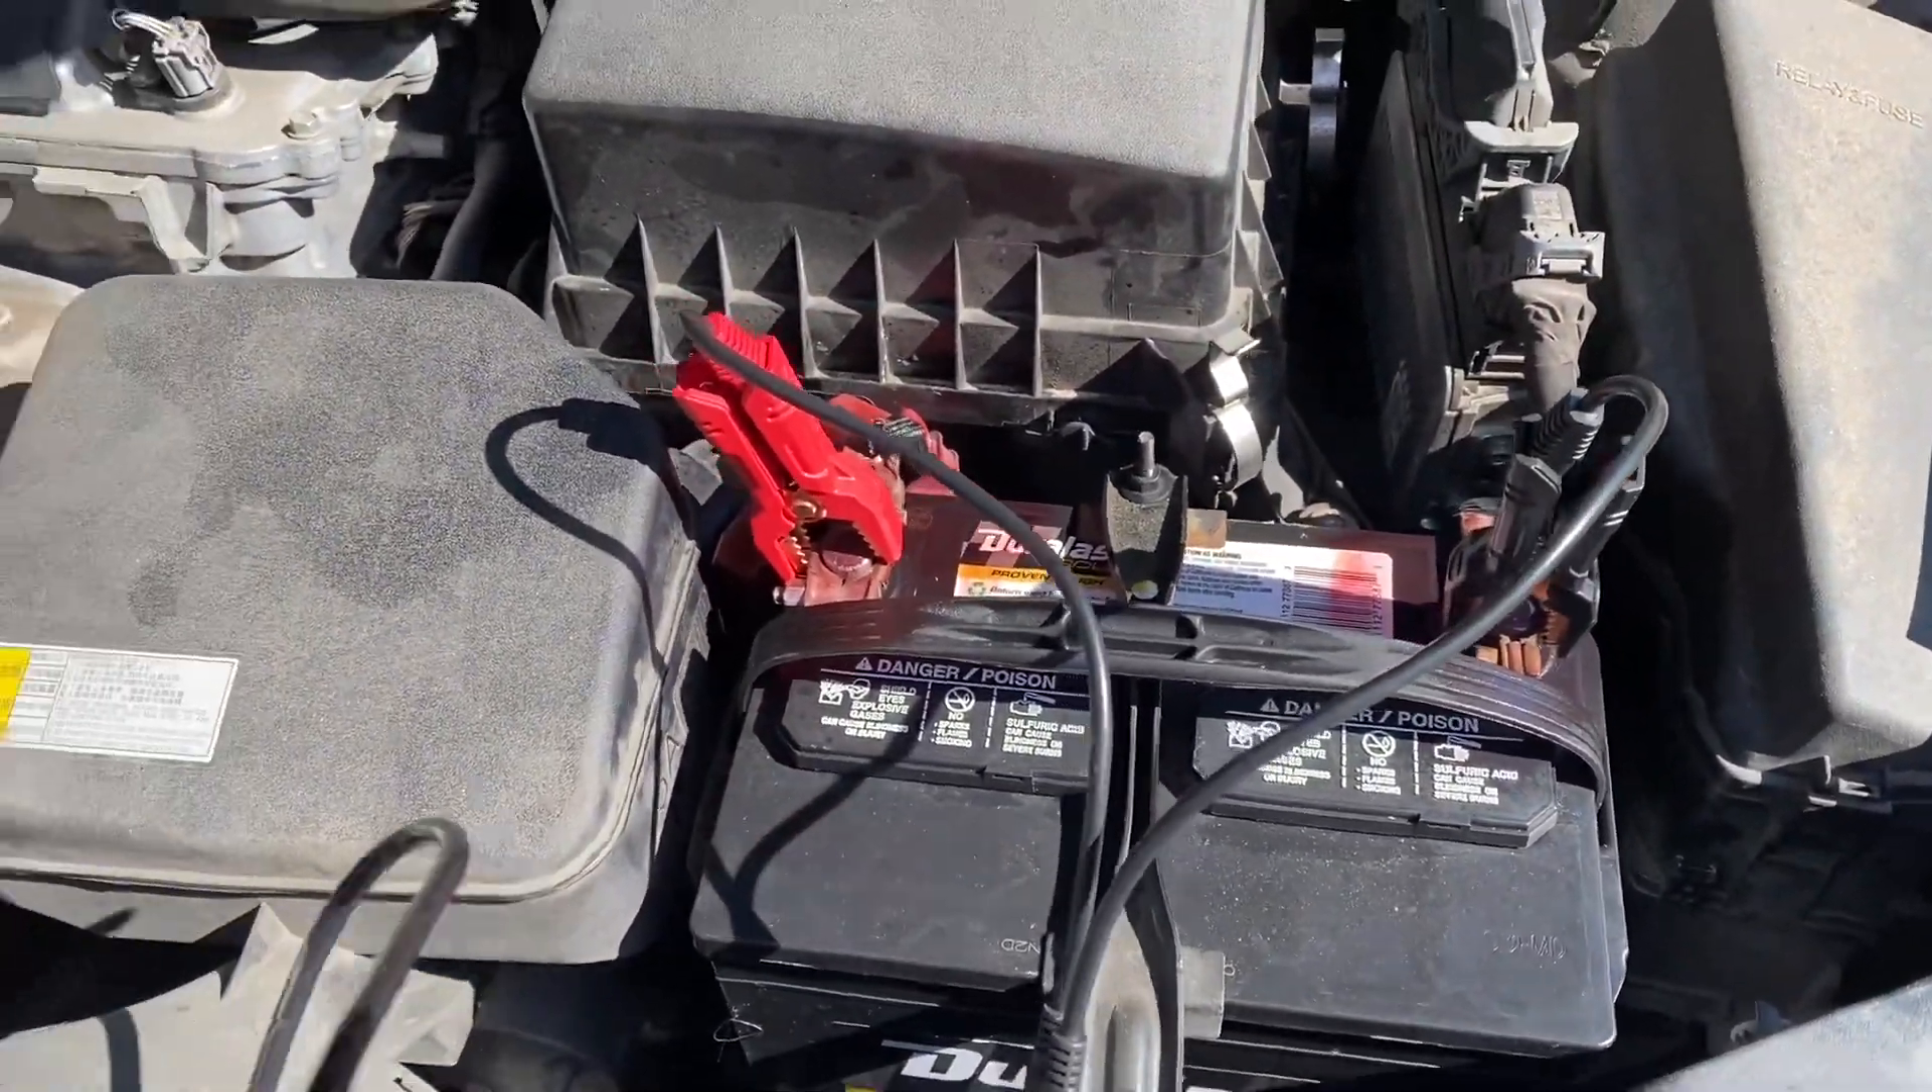Got the battery installed.